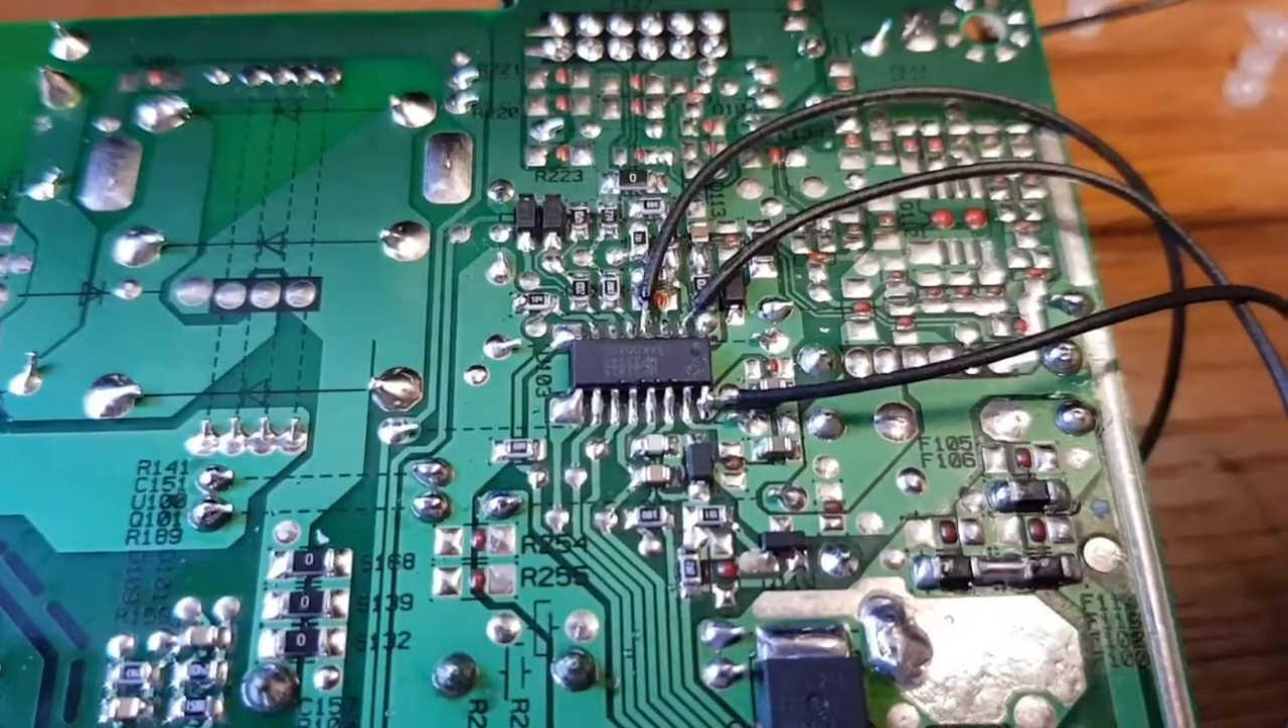So there are my flying leads so I need to take them off and then we need to change the IC.